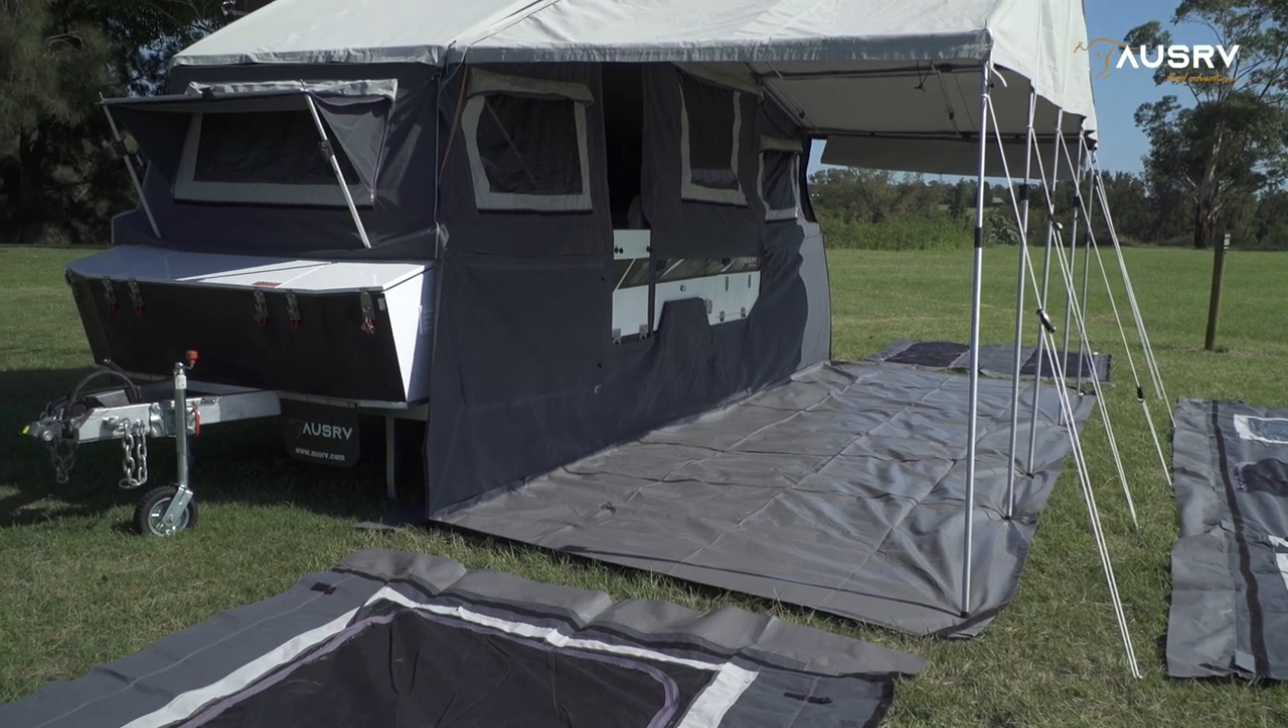I've already attached my draught skirt and the floor in place.